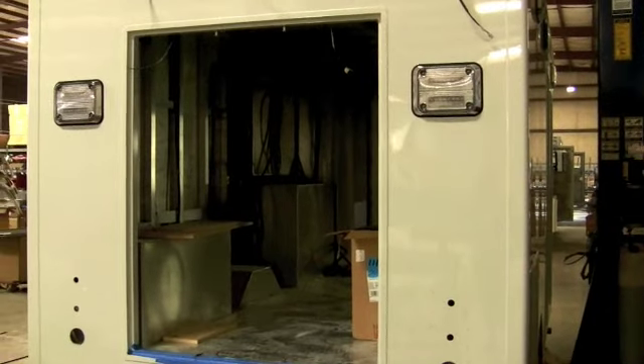And like you see we start installing all the lights around. They already got all the wiring inside.